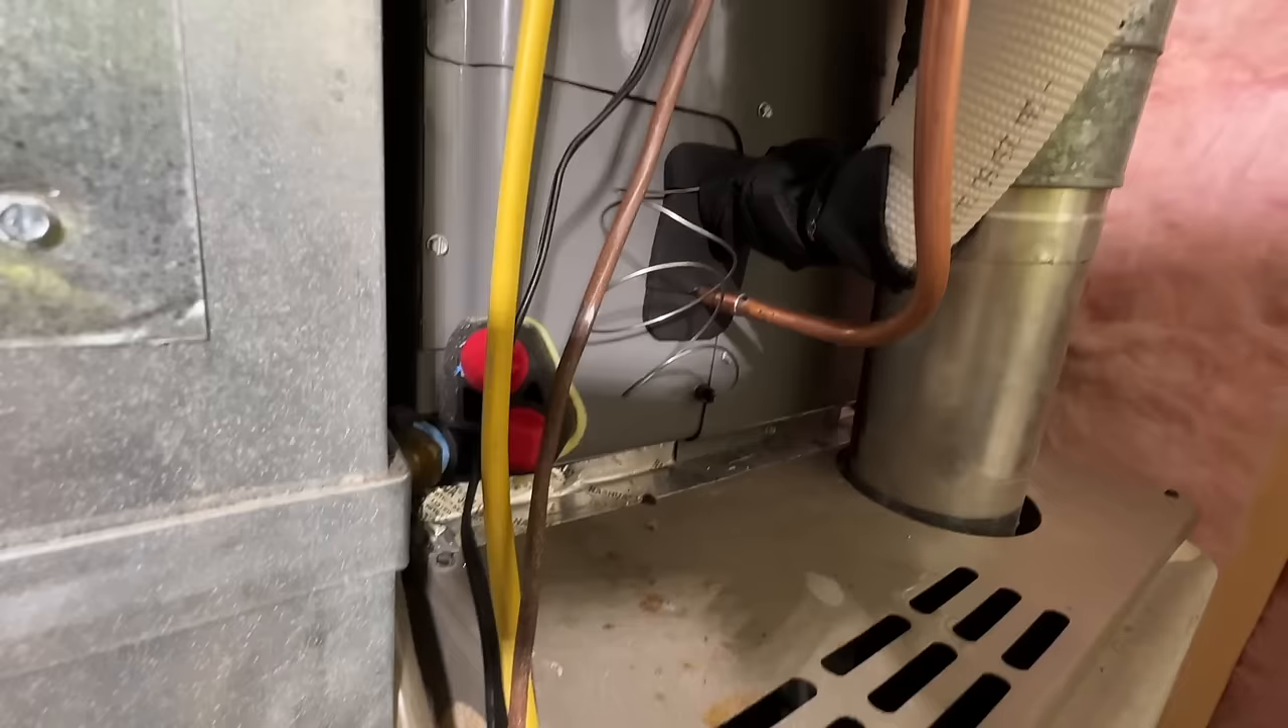We've got our exhaust put back on.